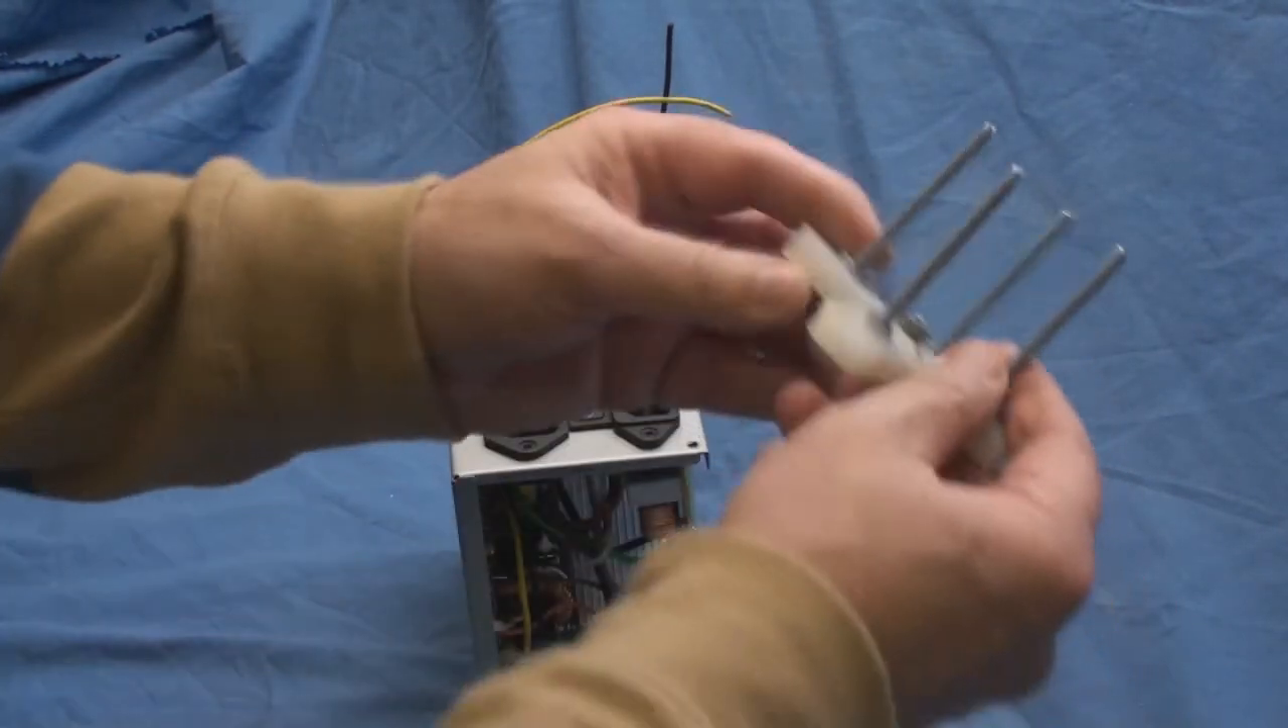So what I have done, and here is one that I had prepared earlier, I have cut some strips off the plastic, put some bolts through it, and I finish up with an arrangement like this.